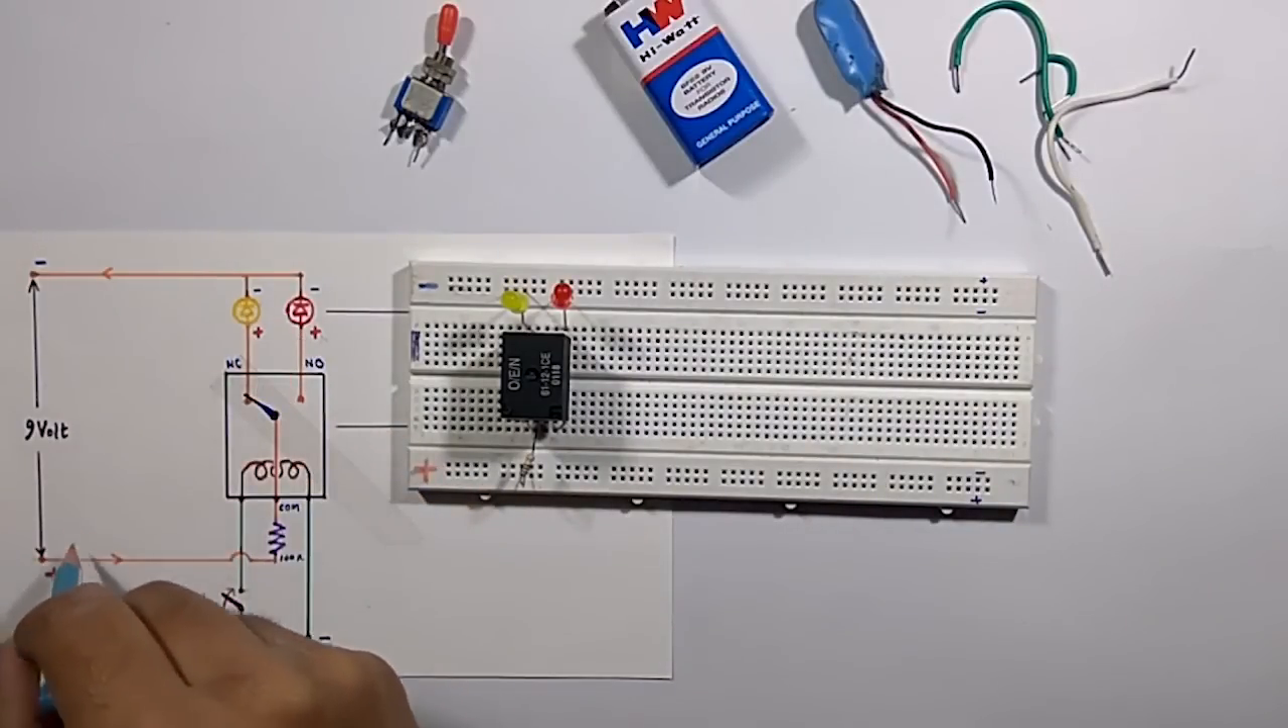Now two LED are placed on this wearable board. Now this portion of the circuit is completed.